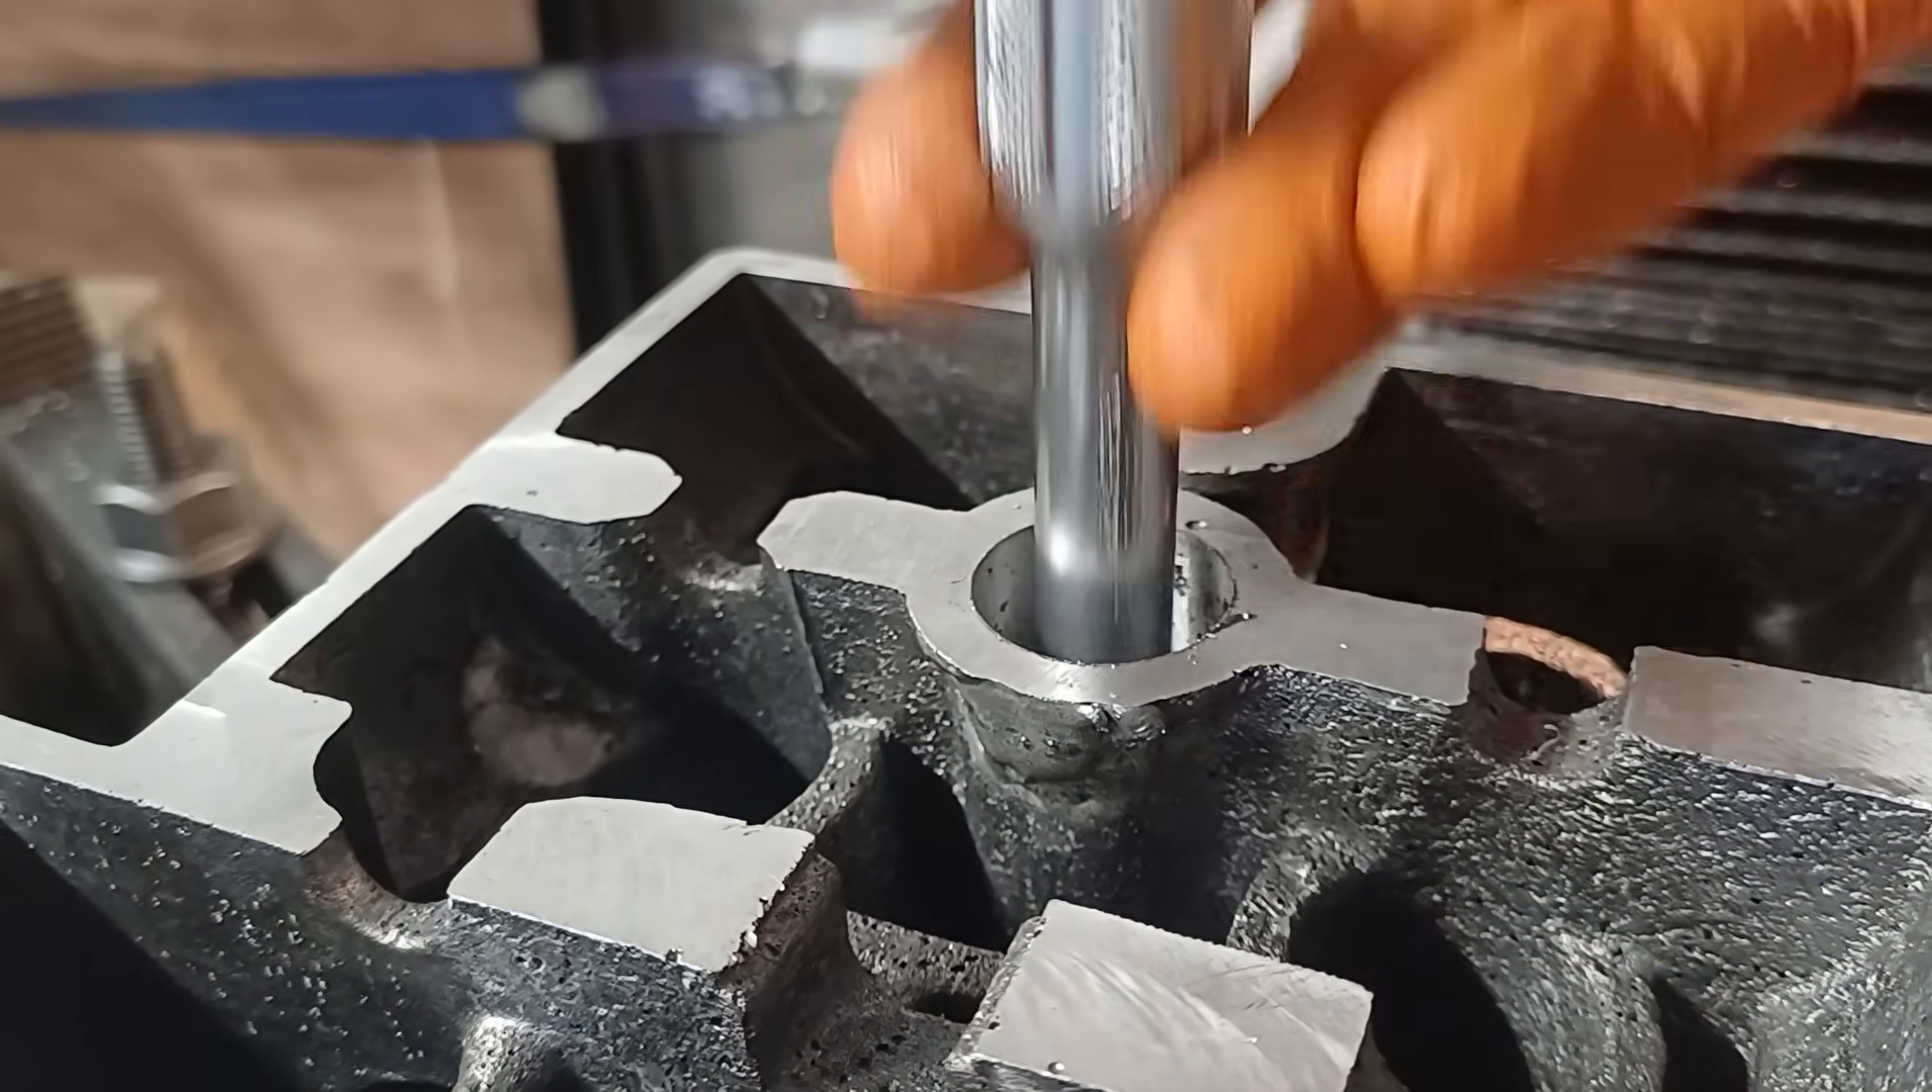Just double checking that the spark plug socket fits in the hole and we're looking good.